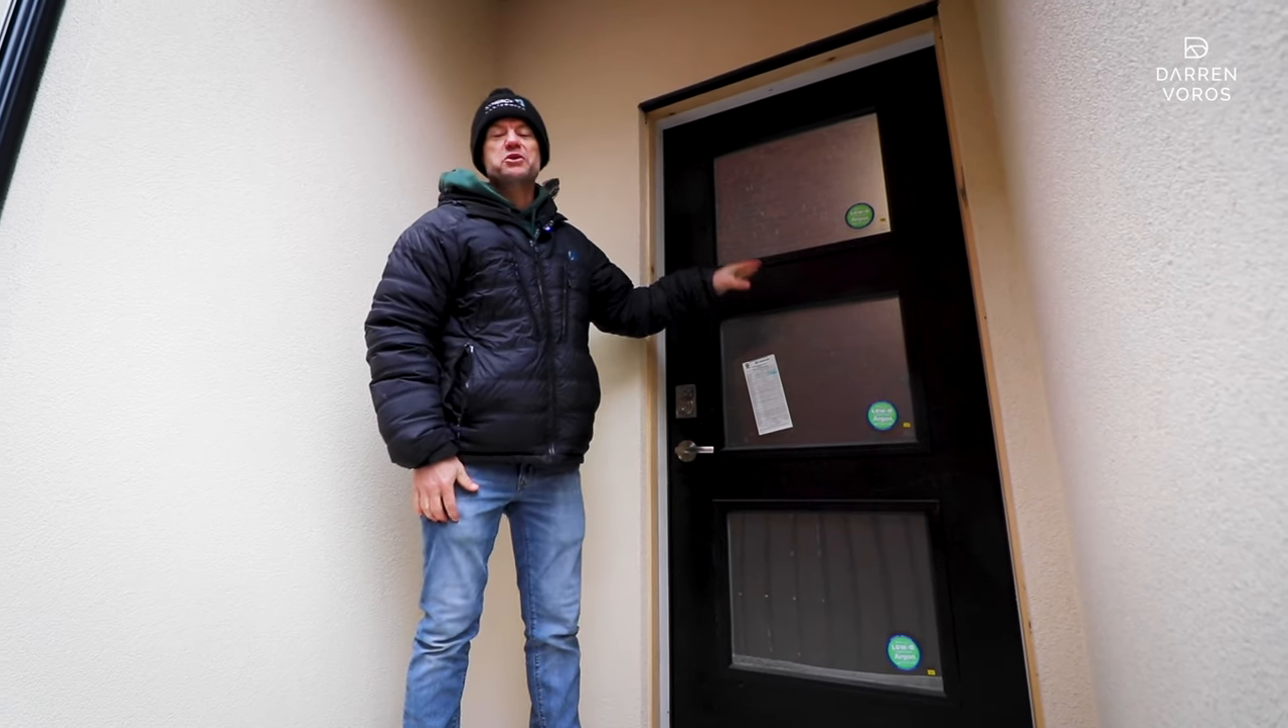As you can see the exterior doors are done. This is the front door so it's a little bit more decorative.